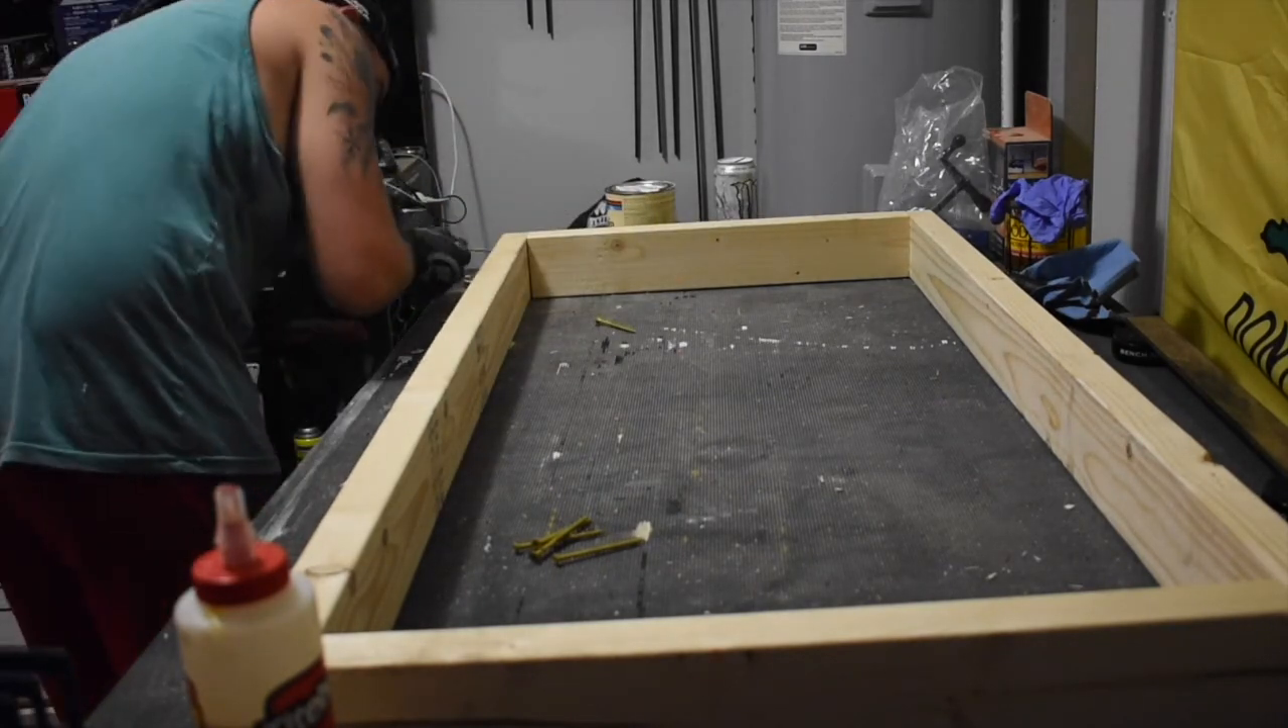So here as you can see I'm already starting to frame out the cornhole boards and start the assembly process.